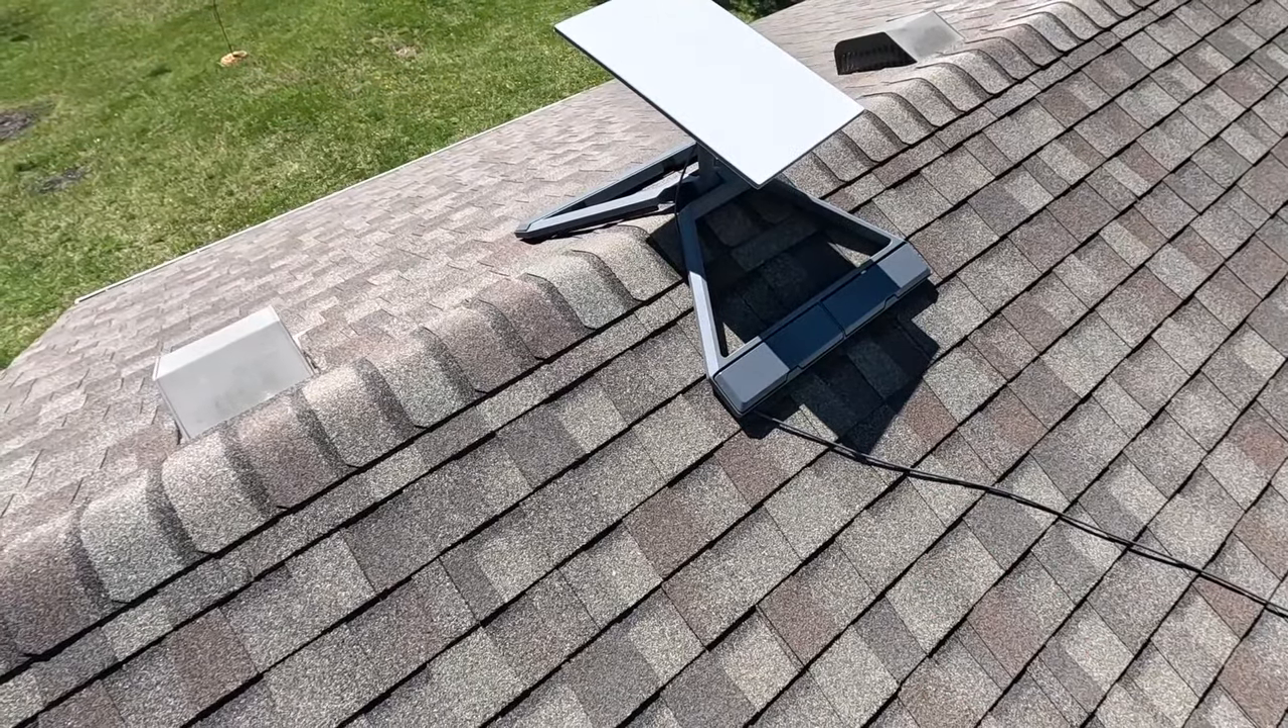The installation of the starlink gen 3 ridgeline mount is complete you can see i've got the weight ballast installed everything's connected up and running right now i've done the alignment already.